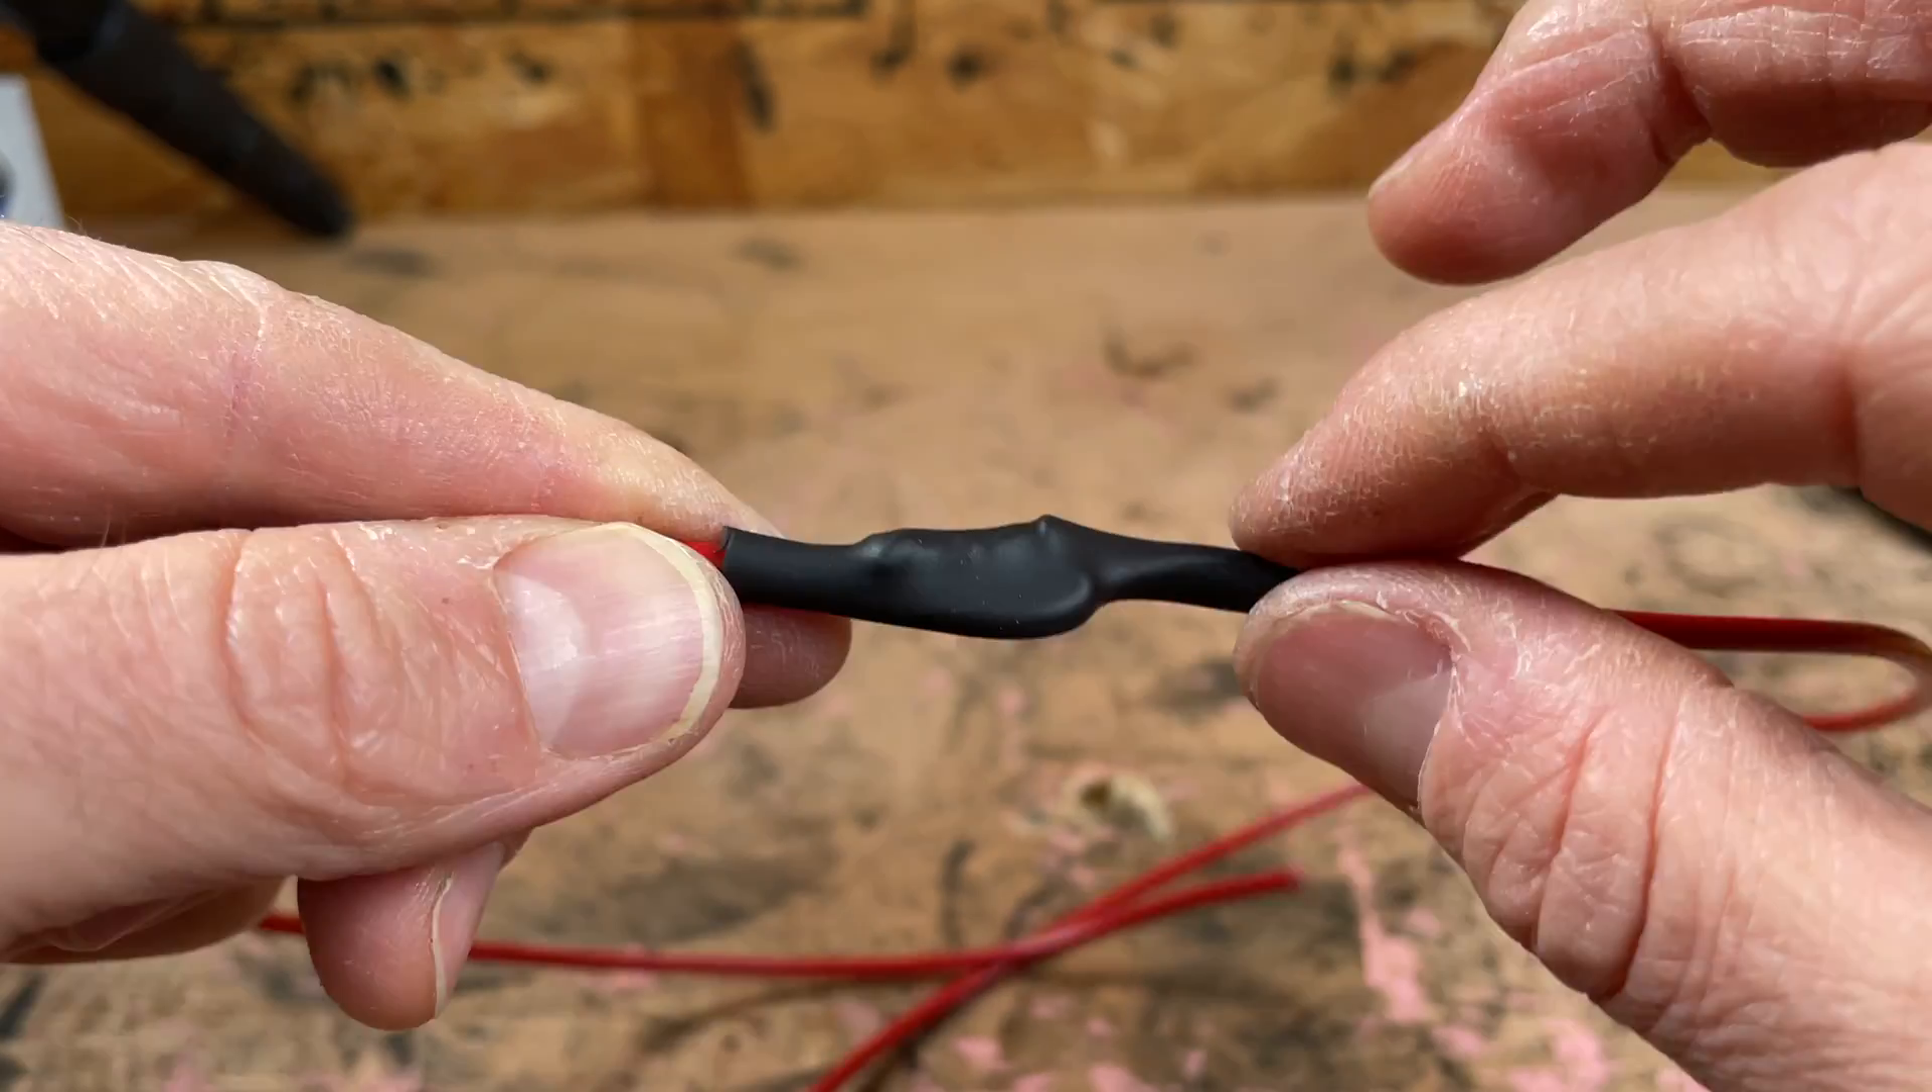And there you go. There's that joint that was just twisted together and then folded over and then heat shrinked.